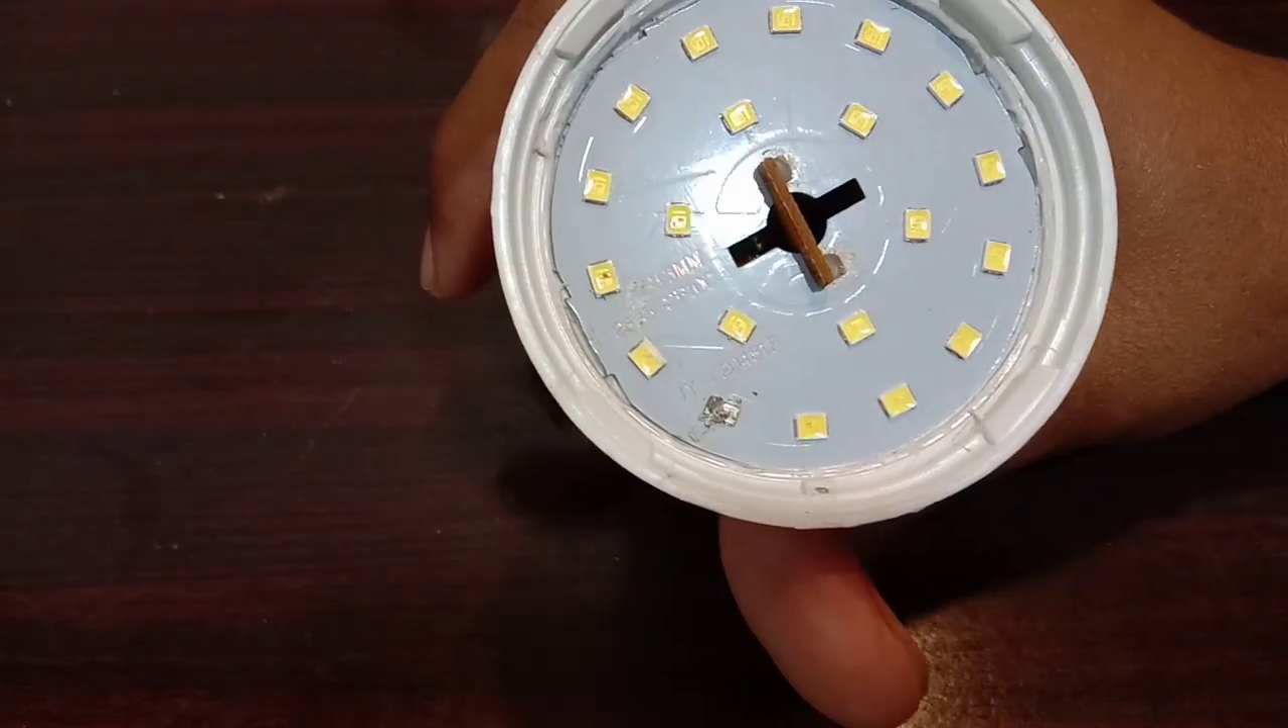اوپر والے ڈیفیوزر کو ہم نے اتار دیا ہے۔